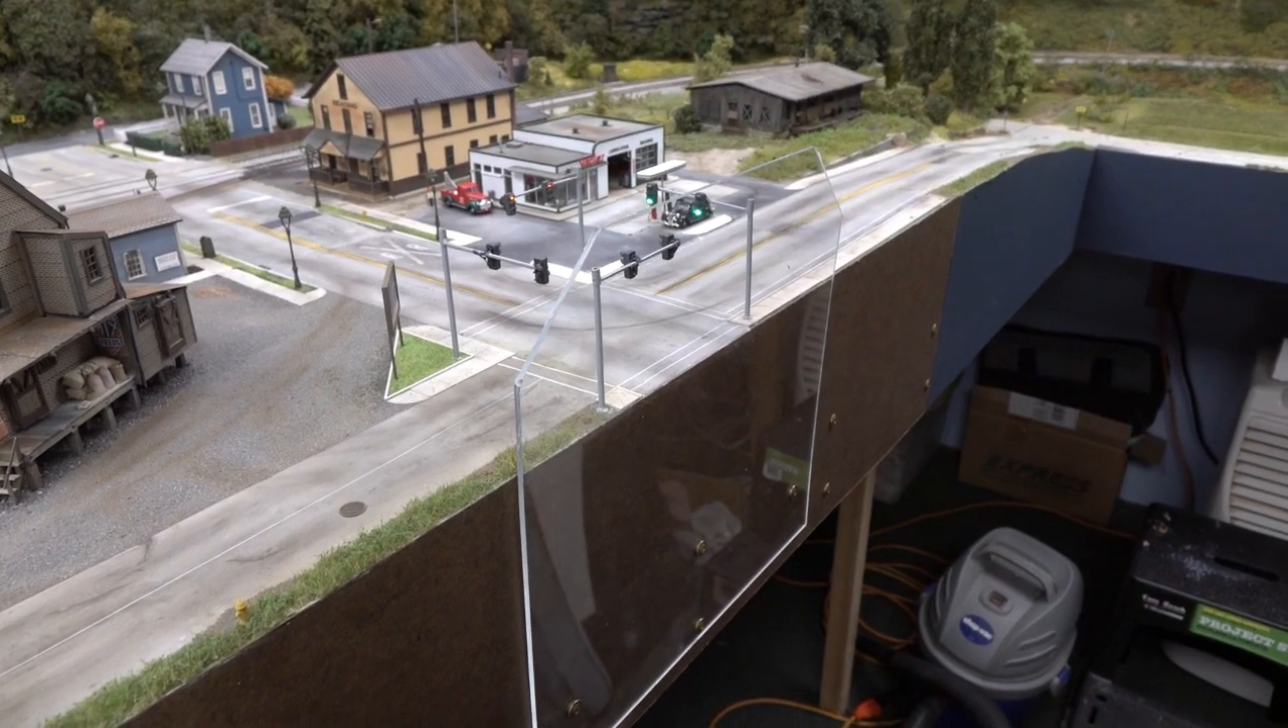You can see I did add my piece of protective plexiglass there in the front.